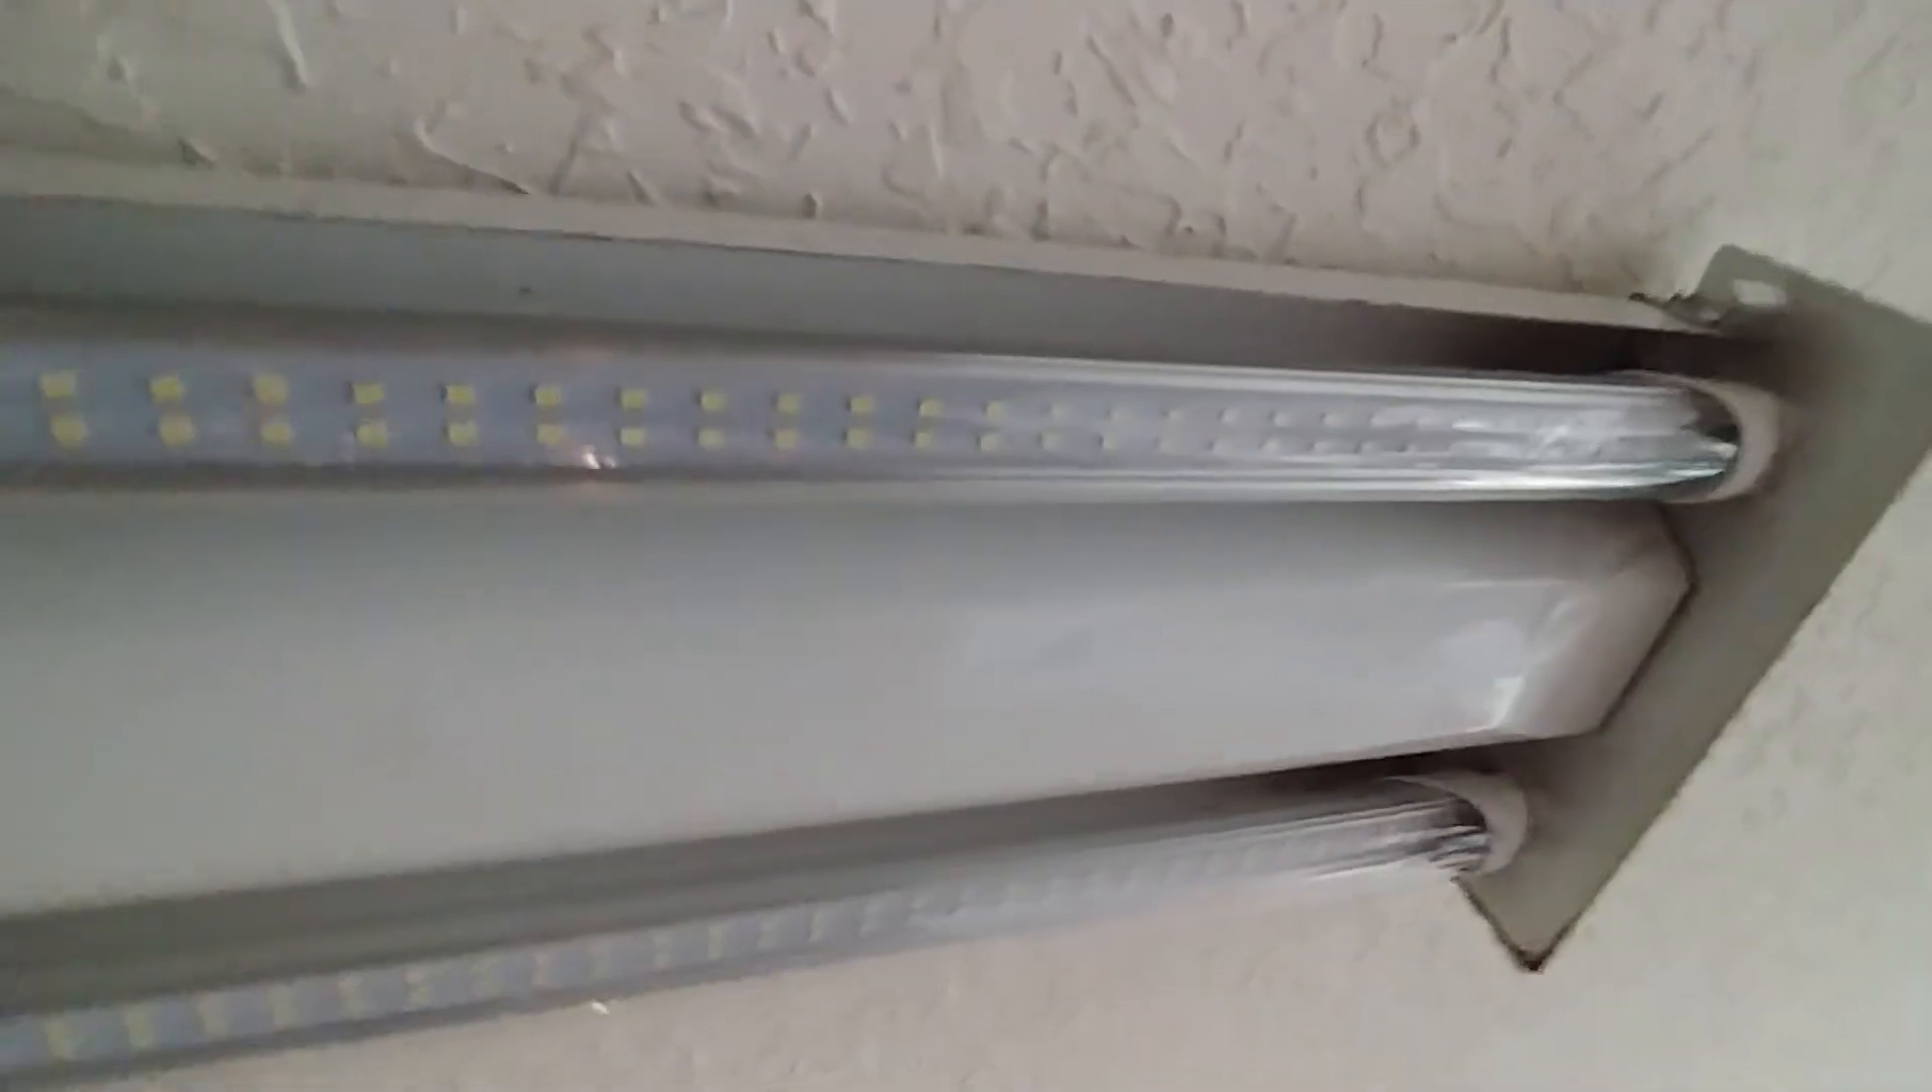I have put the cover back I've installed the two LED t8 lamps.